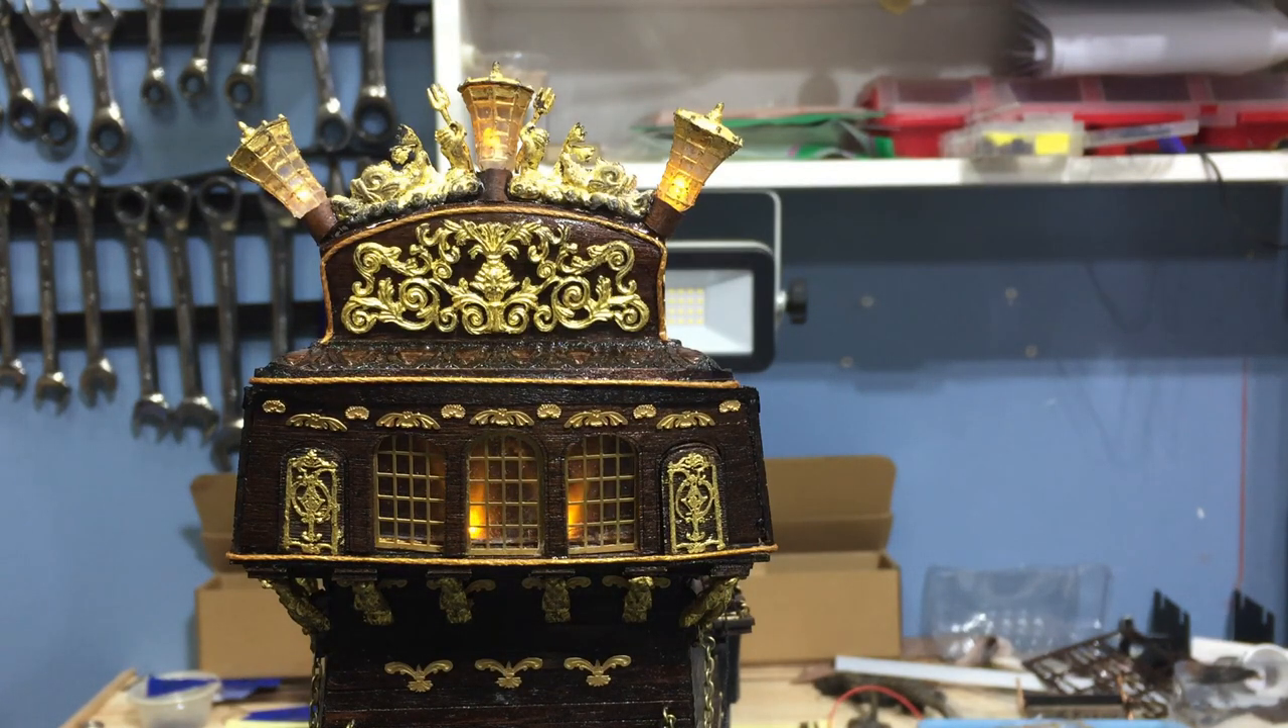The lanterns are in place, the two King Neptune's are in place and all the lighting is in place and working.